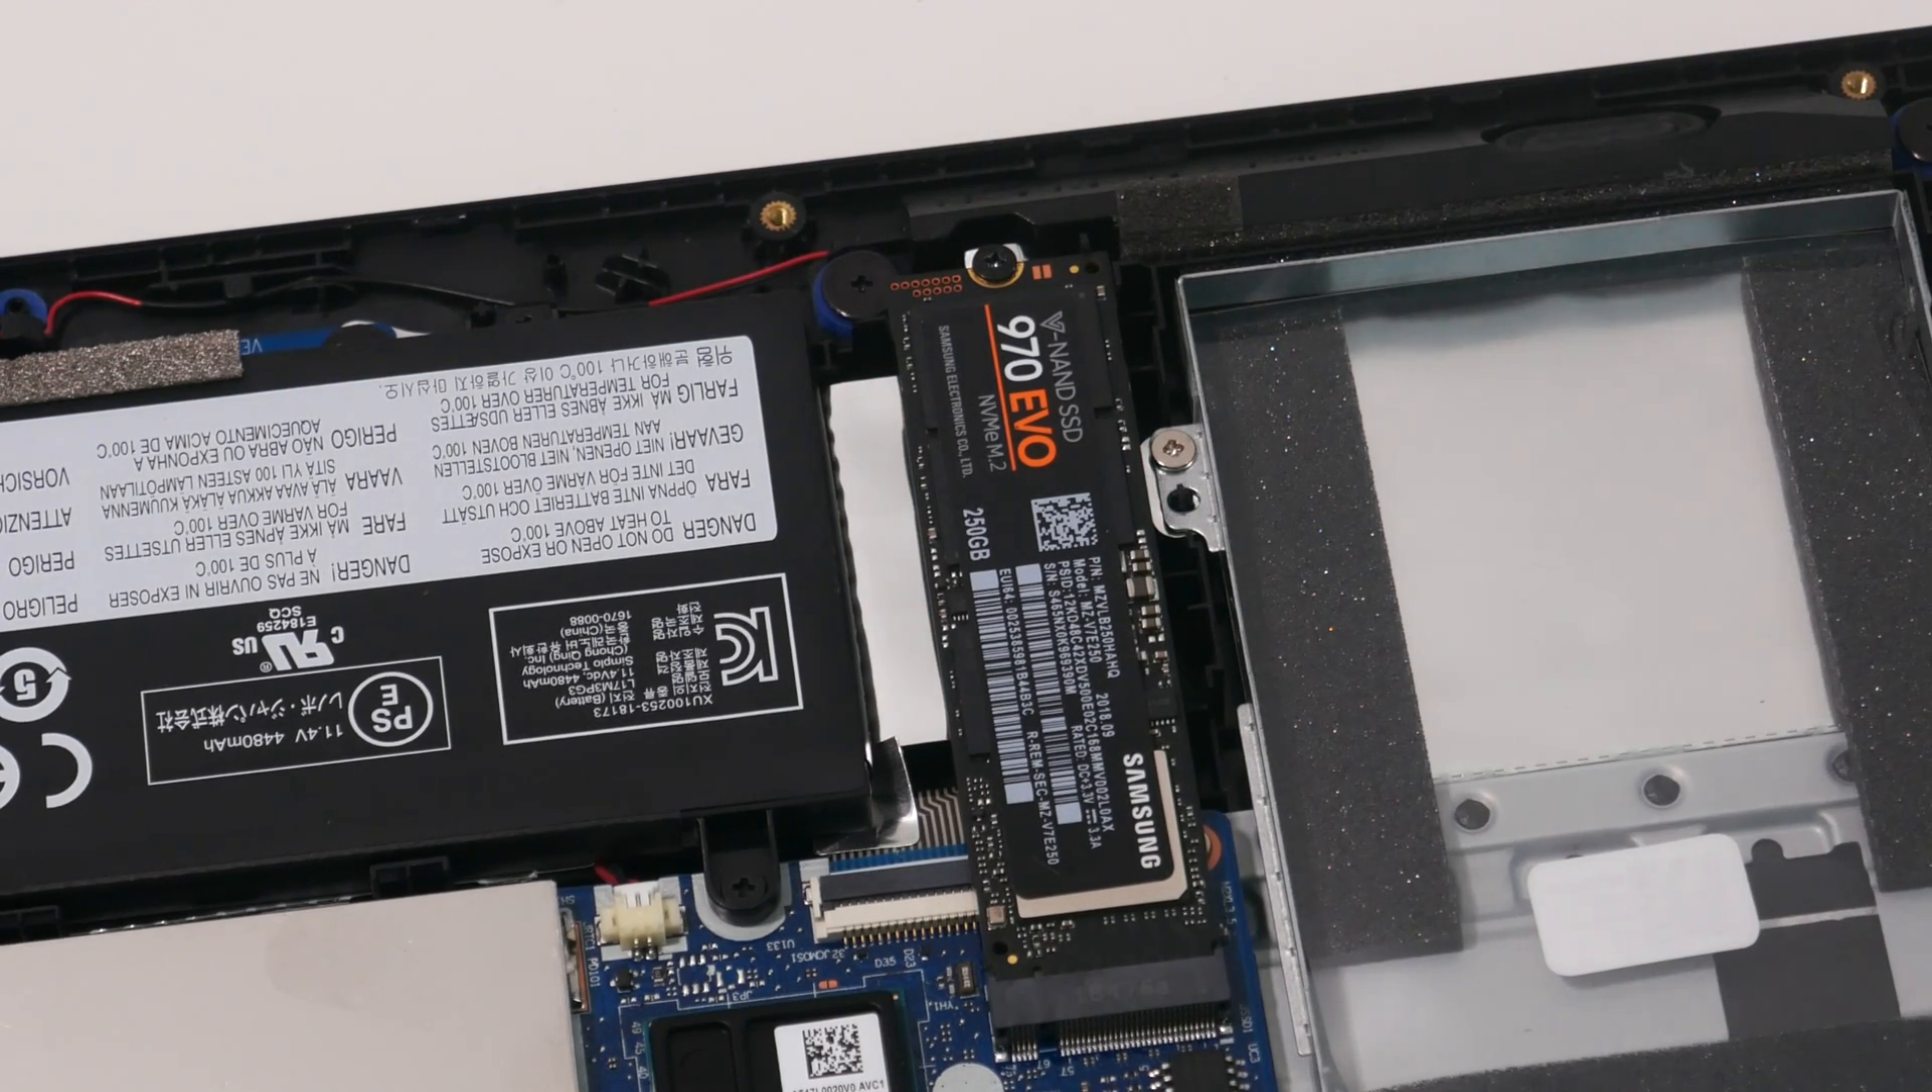That's the new NVMe drive installed.